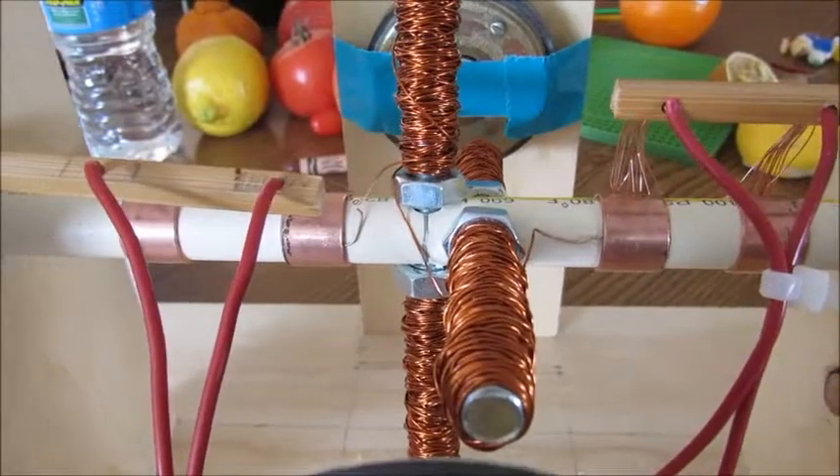I made the copper couplings into these slip rings and I put two on each side so it was balanced and I'd be able to see which part of the circuit I was dealing with and blah blah blah.